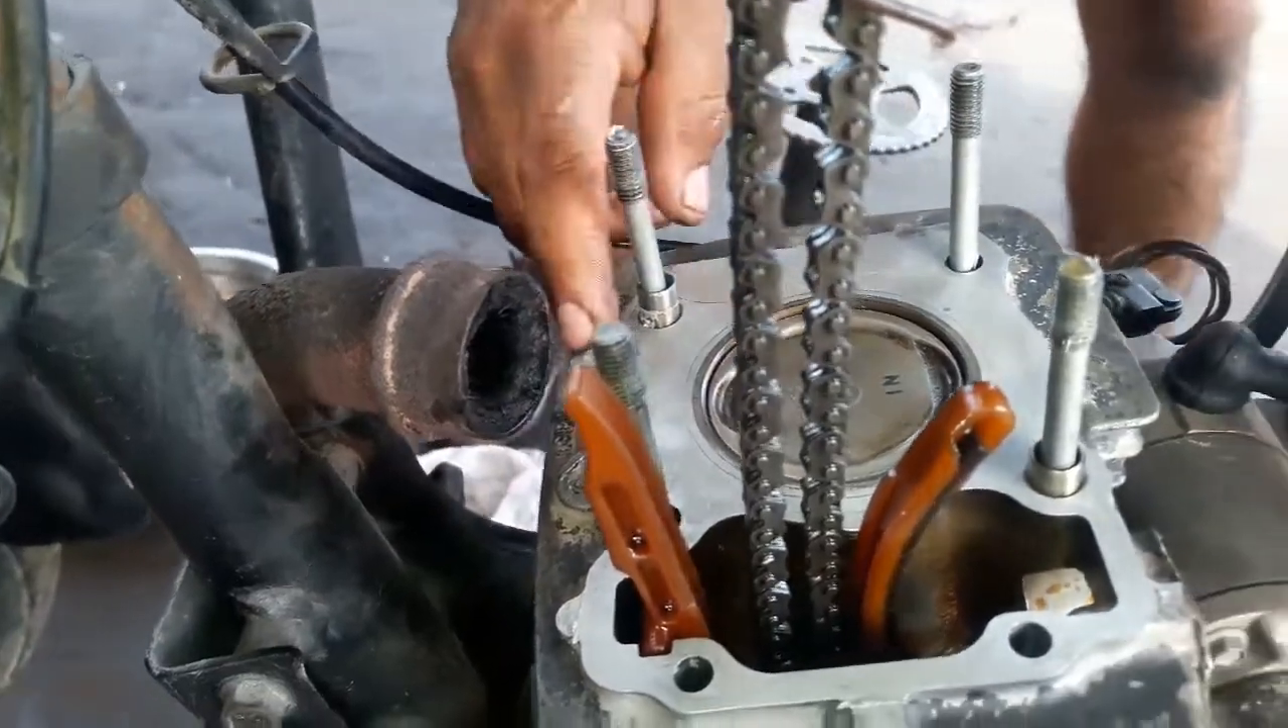Ahora como ven colocamos las dos guías de la culata.